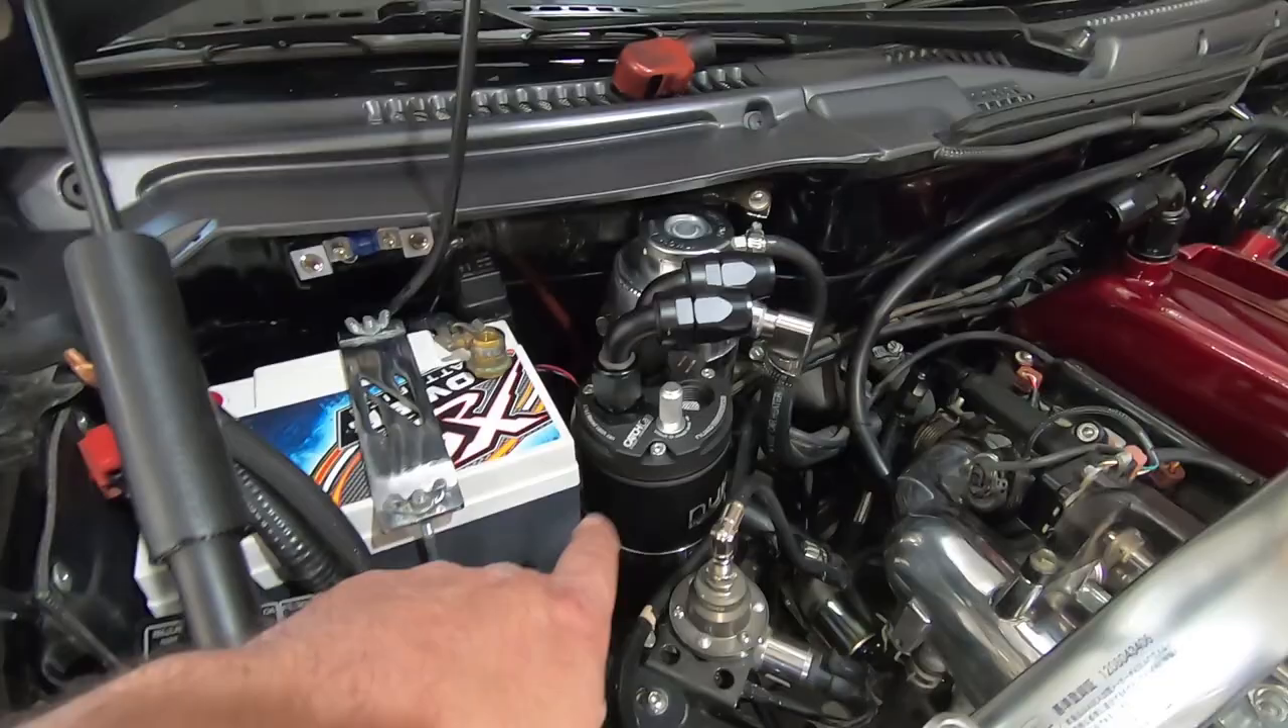We have everything we need to continue. I've already installed the catch can in its final place, final form.